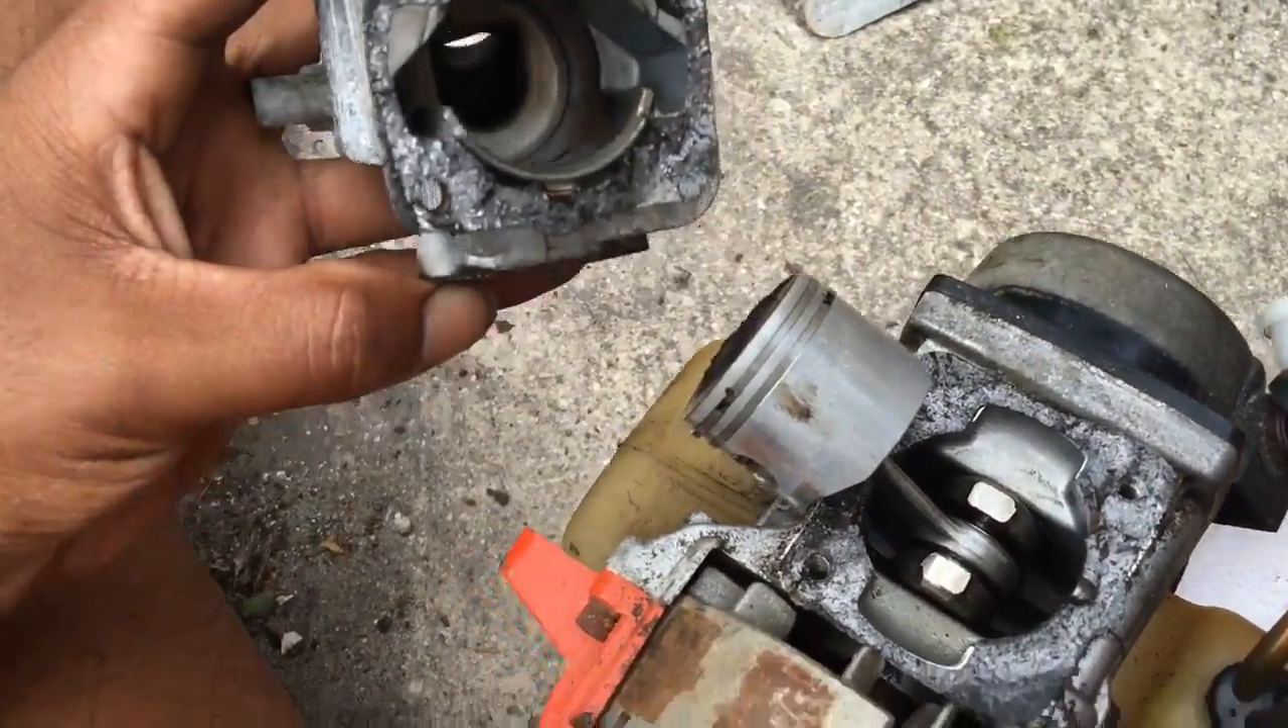Okay, so I took the cylinder head off.